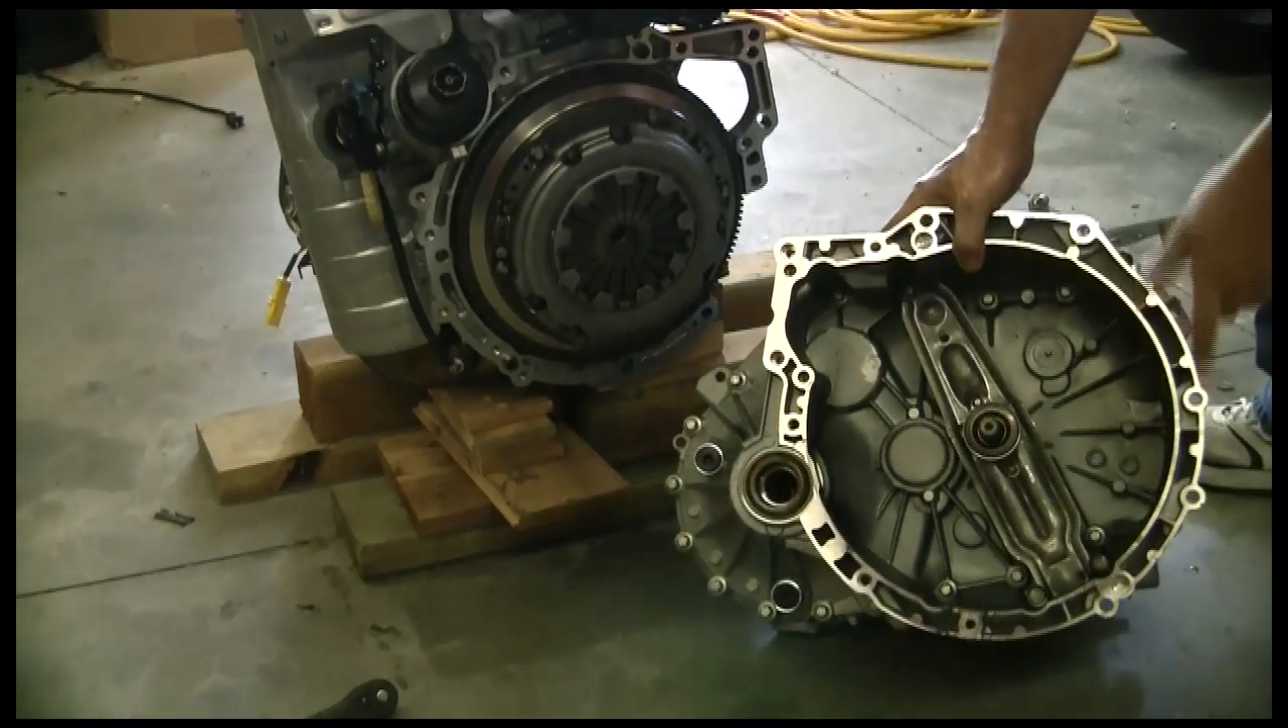And we have successfully pulled the transmission off.